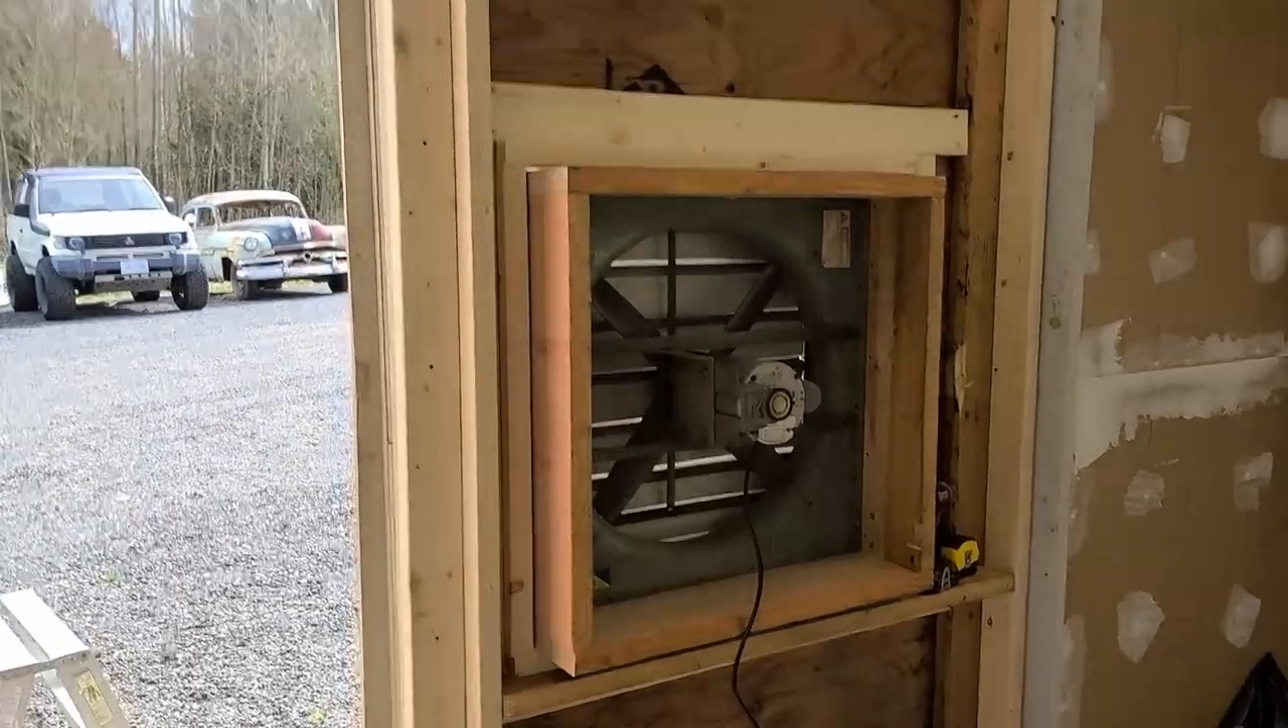Okay so i've gotten the fan all framed up and installed in the door.